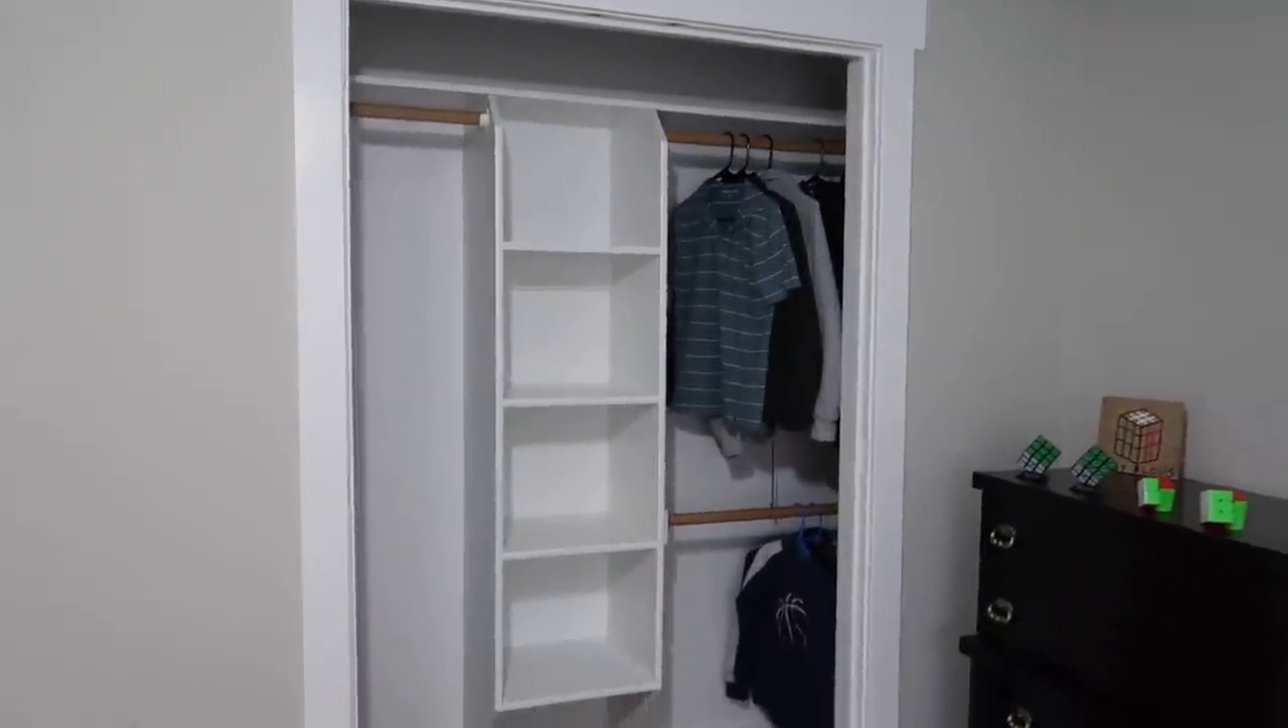We hung the rods back up here, and the boys hung just a couple of their items.